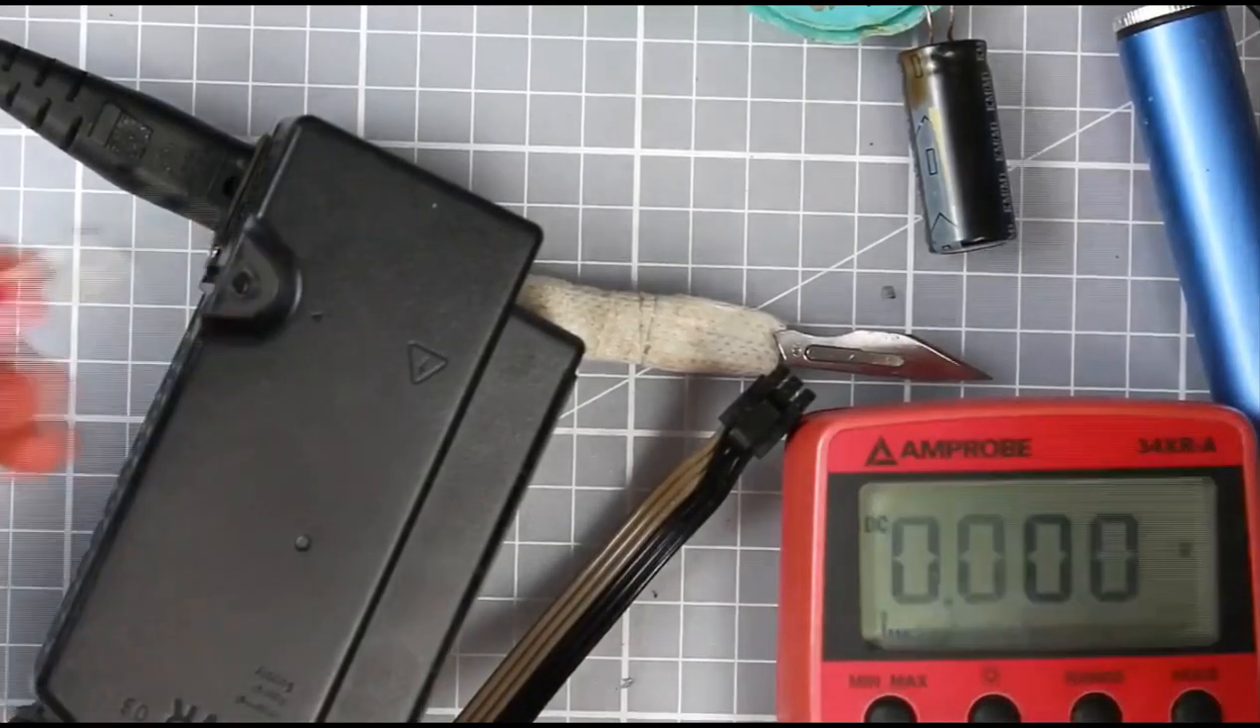Okay, we're back again and I've got the, I've put the casing back on the power supply.